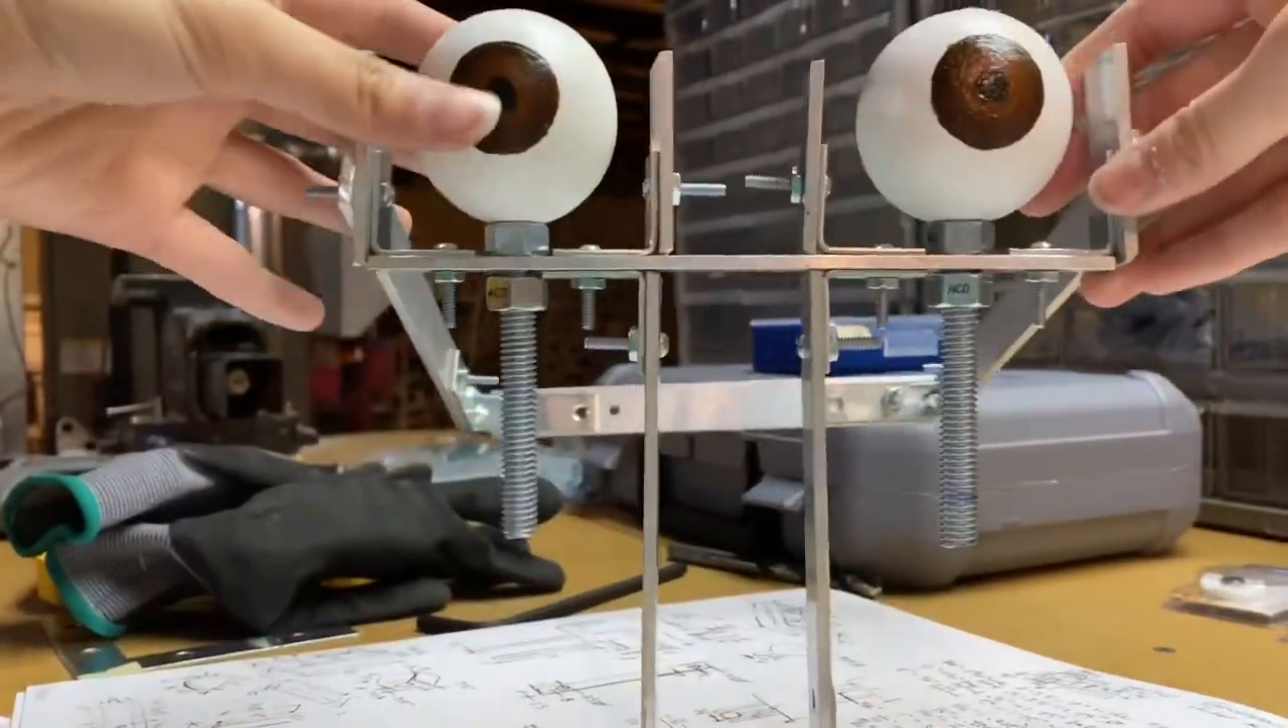Here's what it looks like with the eyes on.